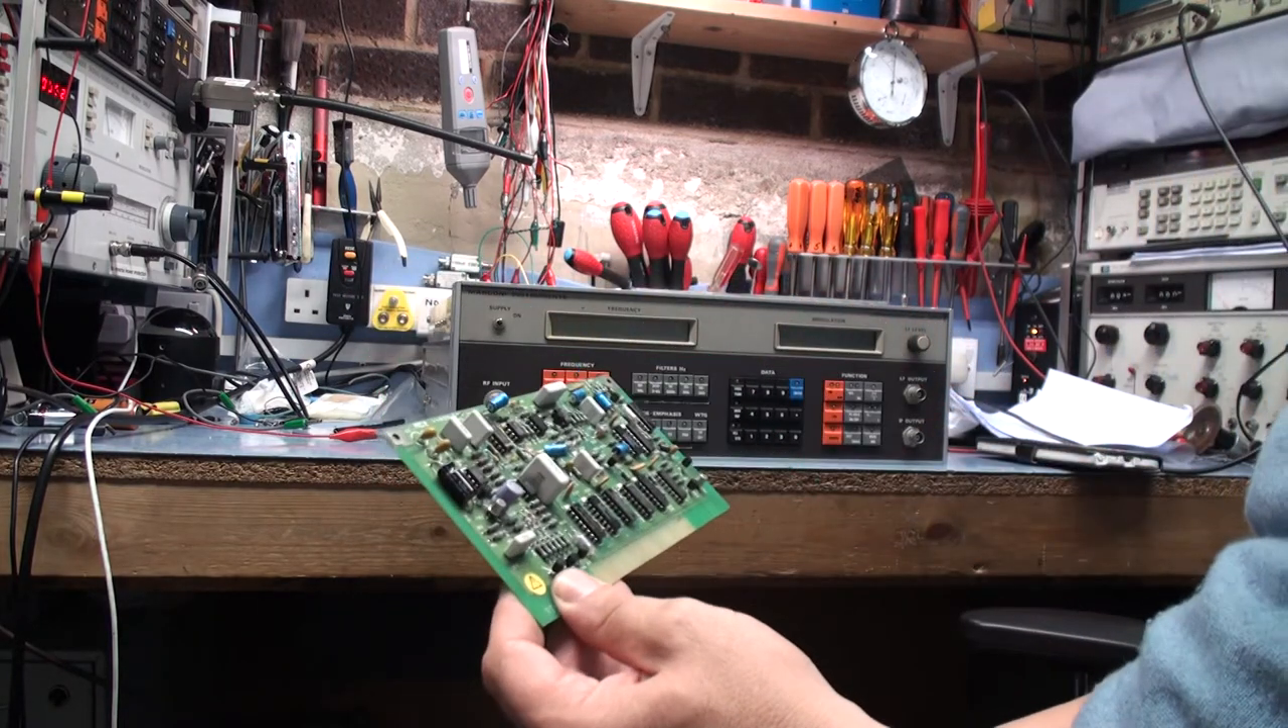That's the voltmeter board so i've removed that.